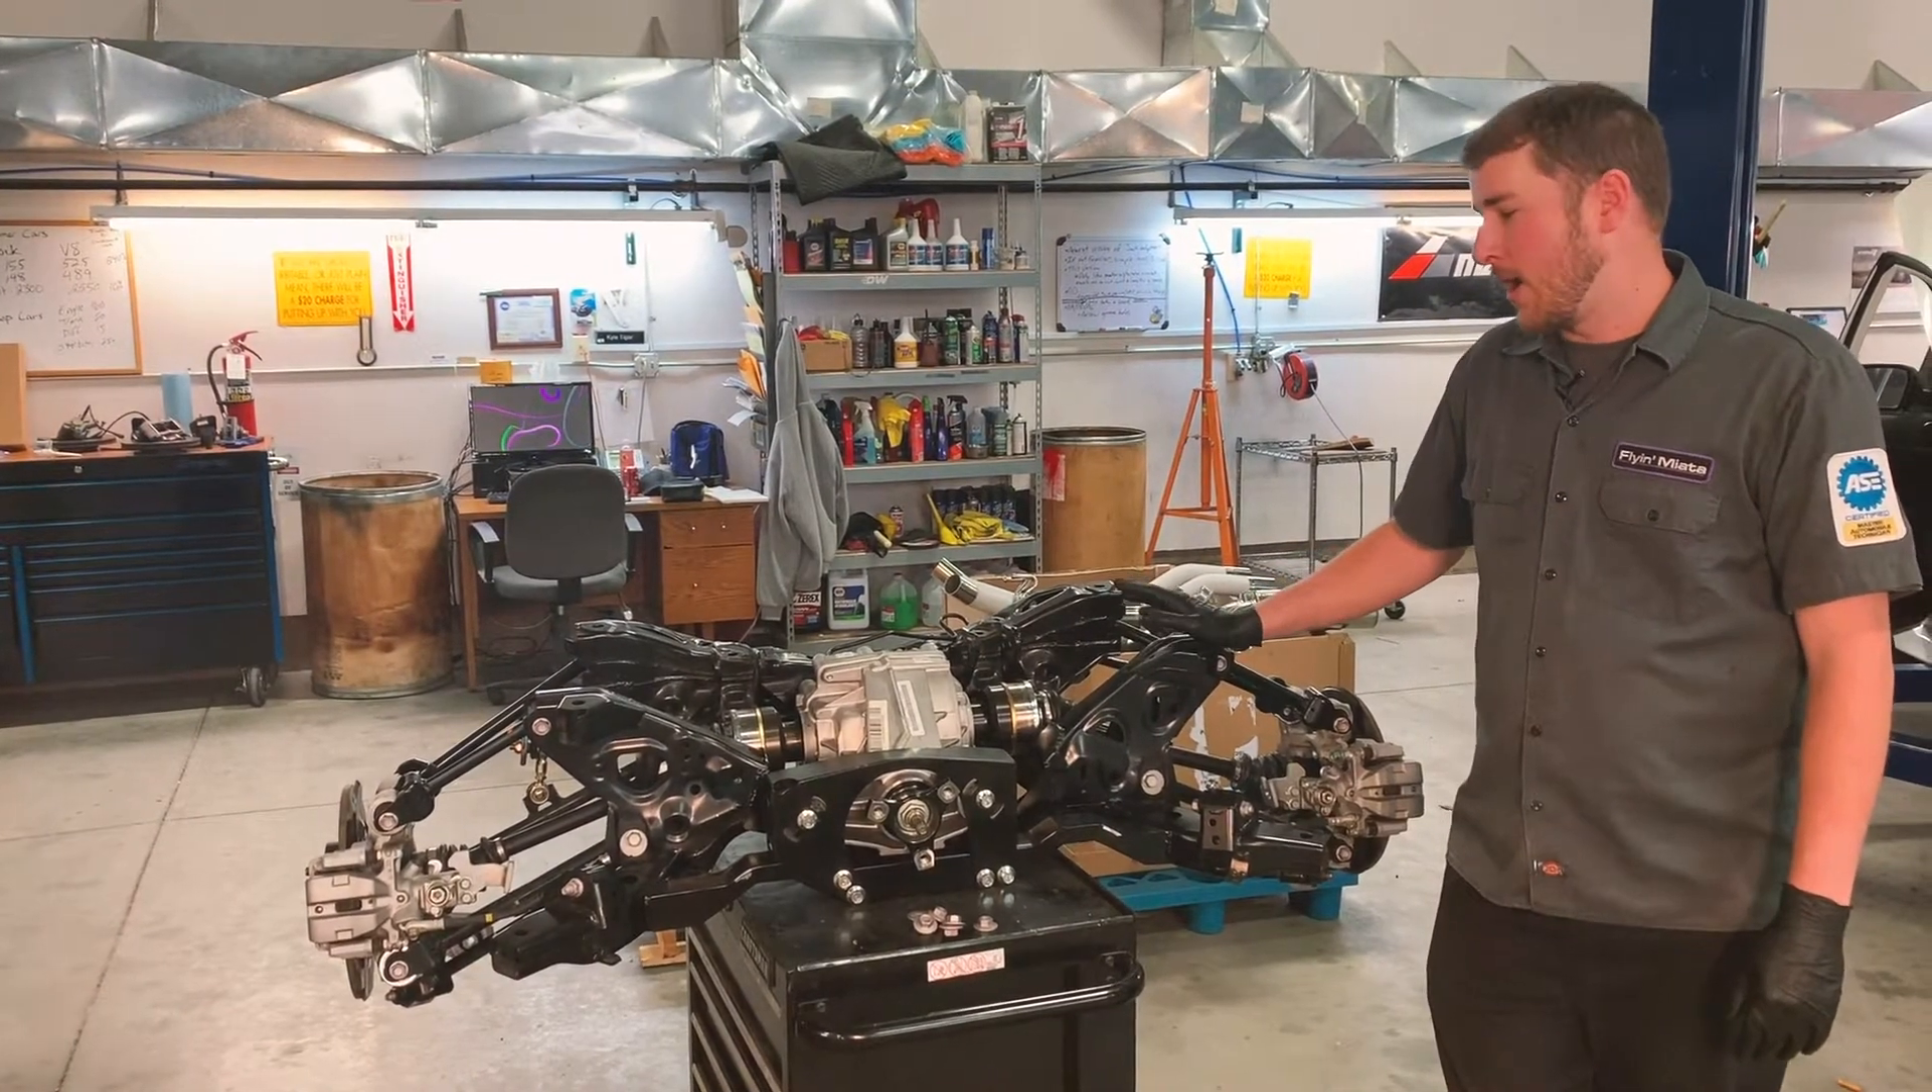Here we have our completed rear subframe and to get to this point I began by installing the differential.